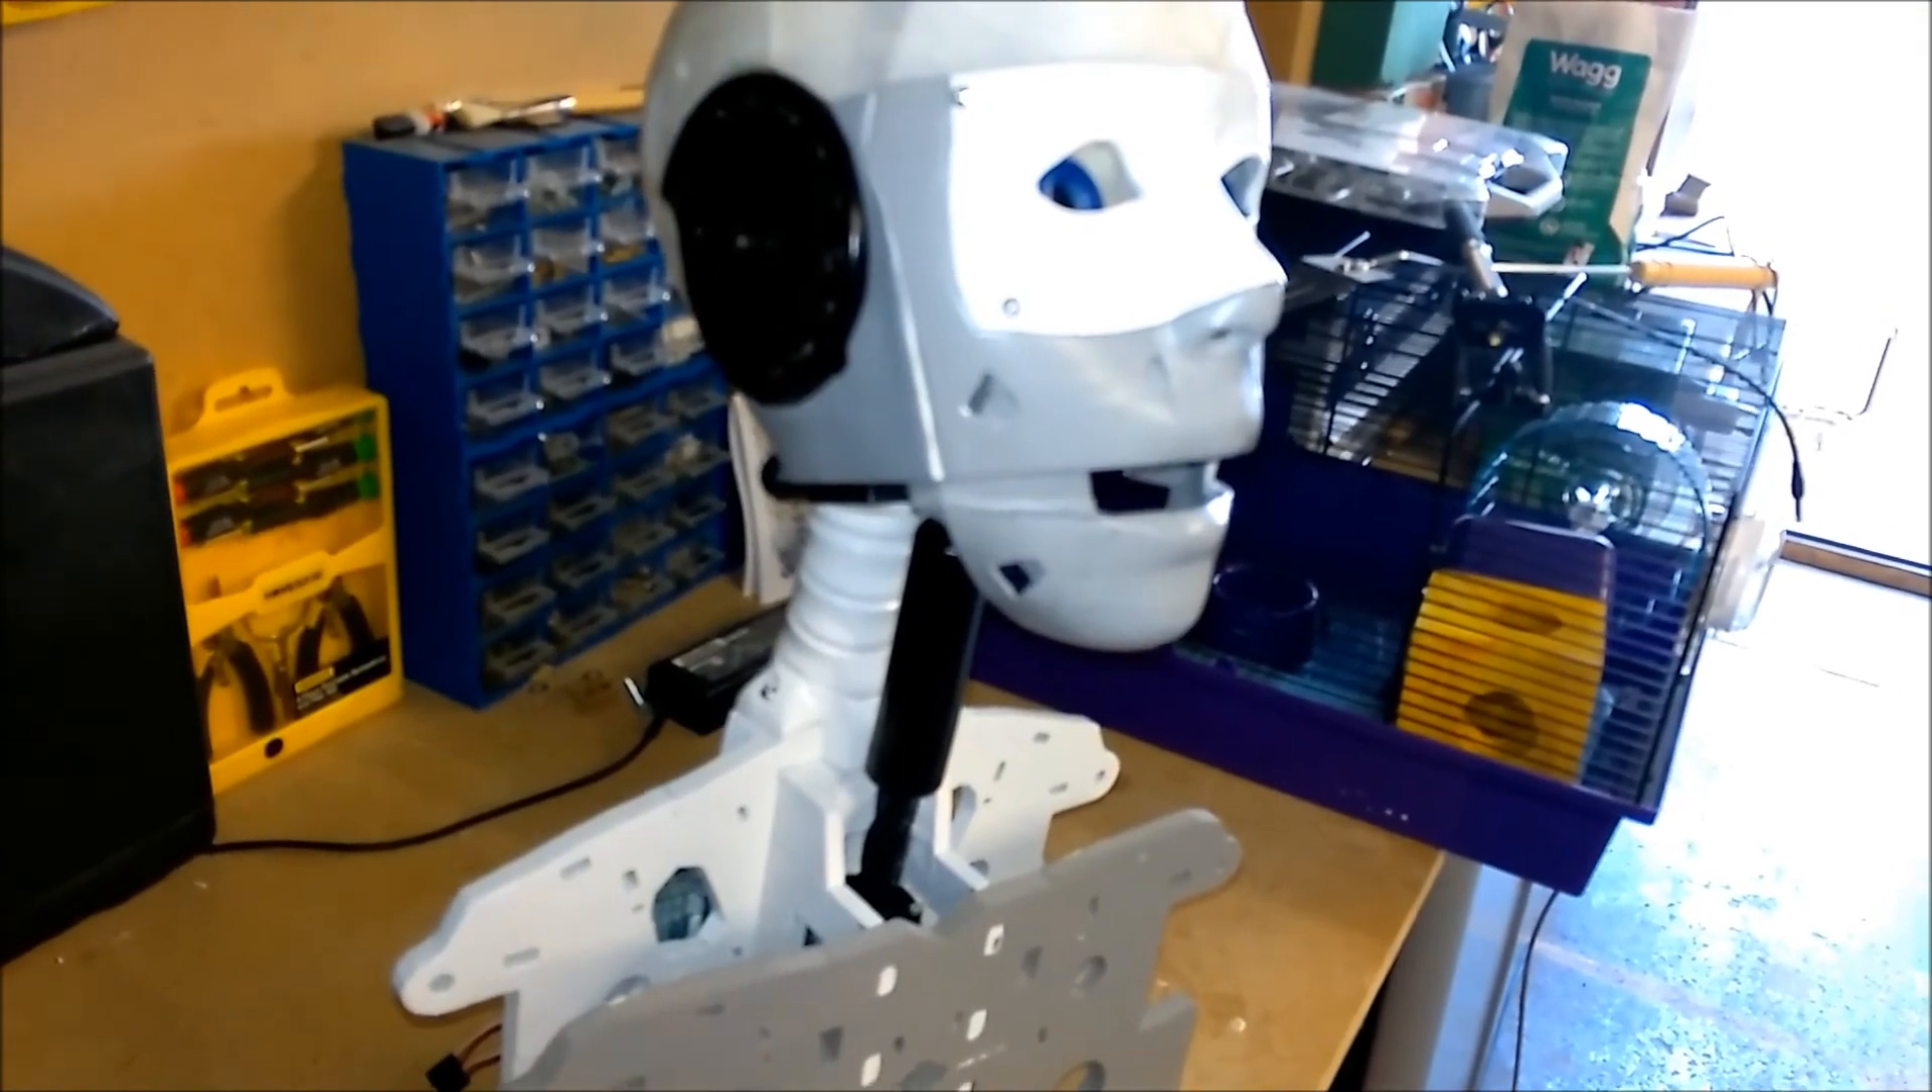Well the neck's now fully assembled.